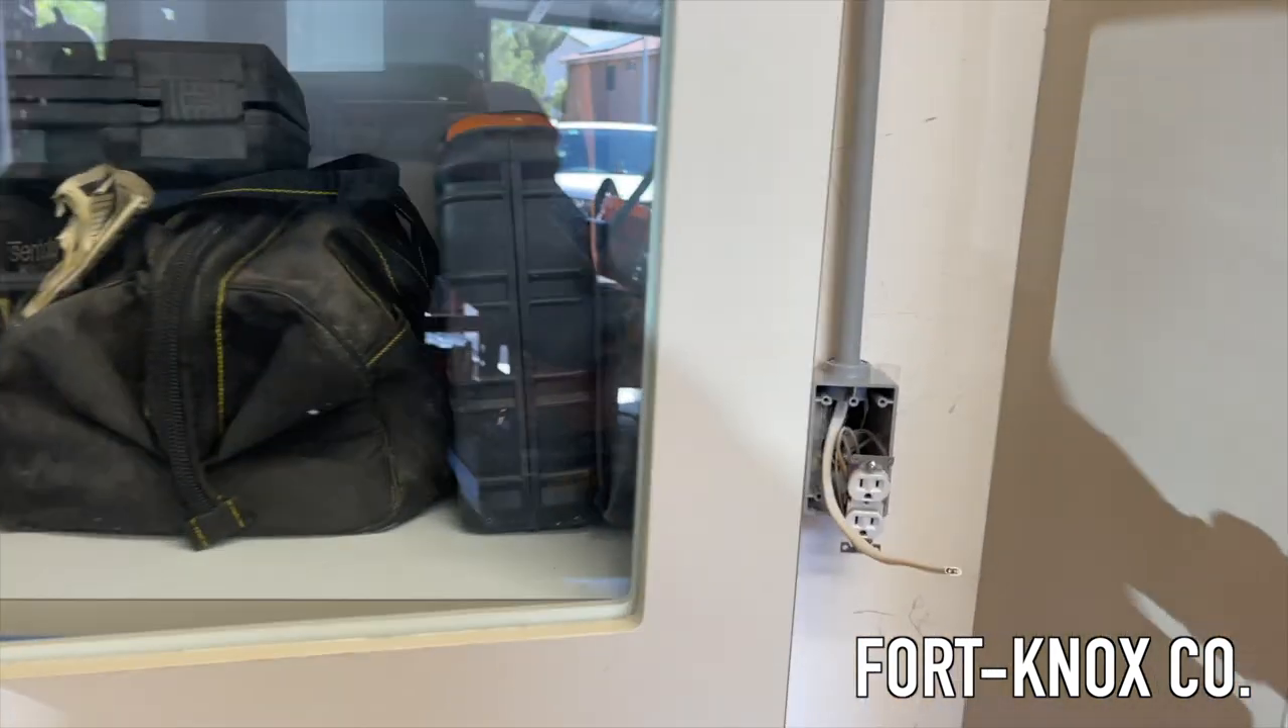So now all i have to do is strip that wire back and plug it into the back of this outlet.